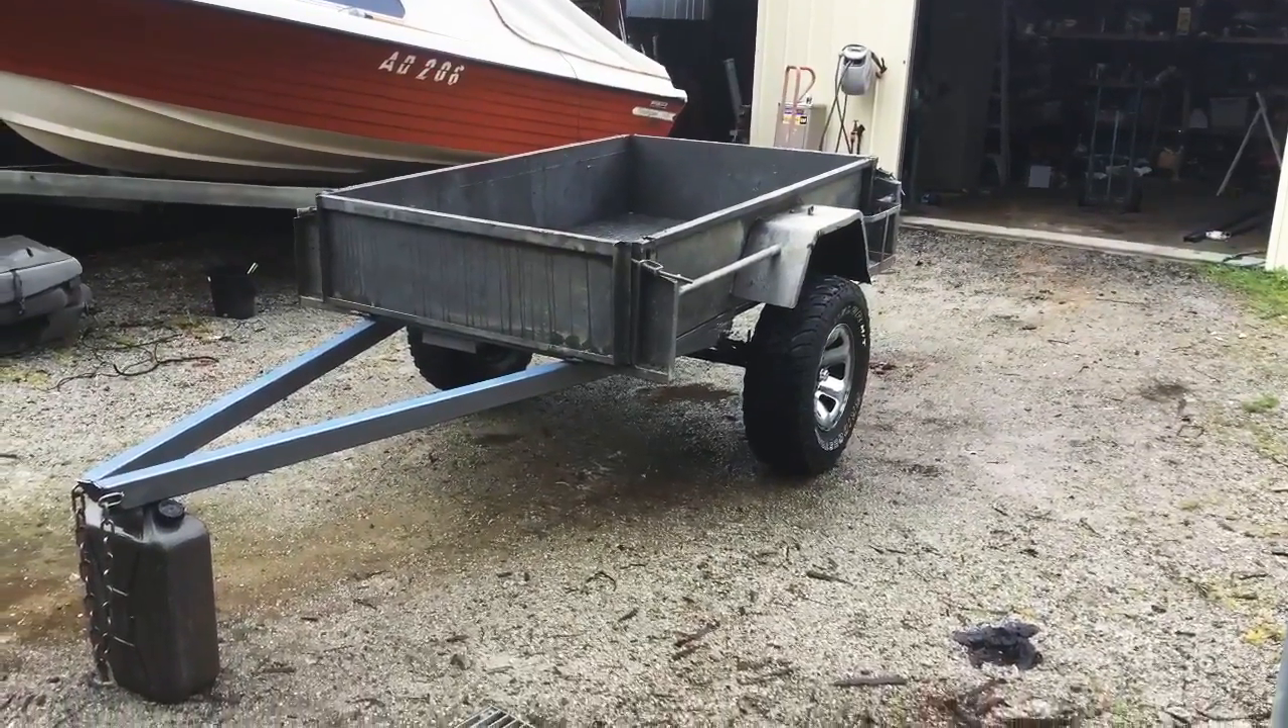So here we've just welded on the new drawbar just a bit longer to make it easy to tow.